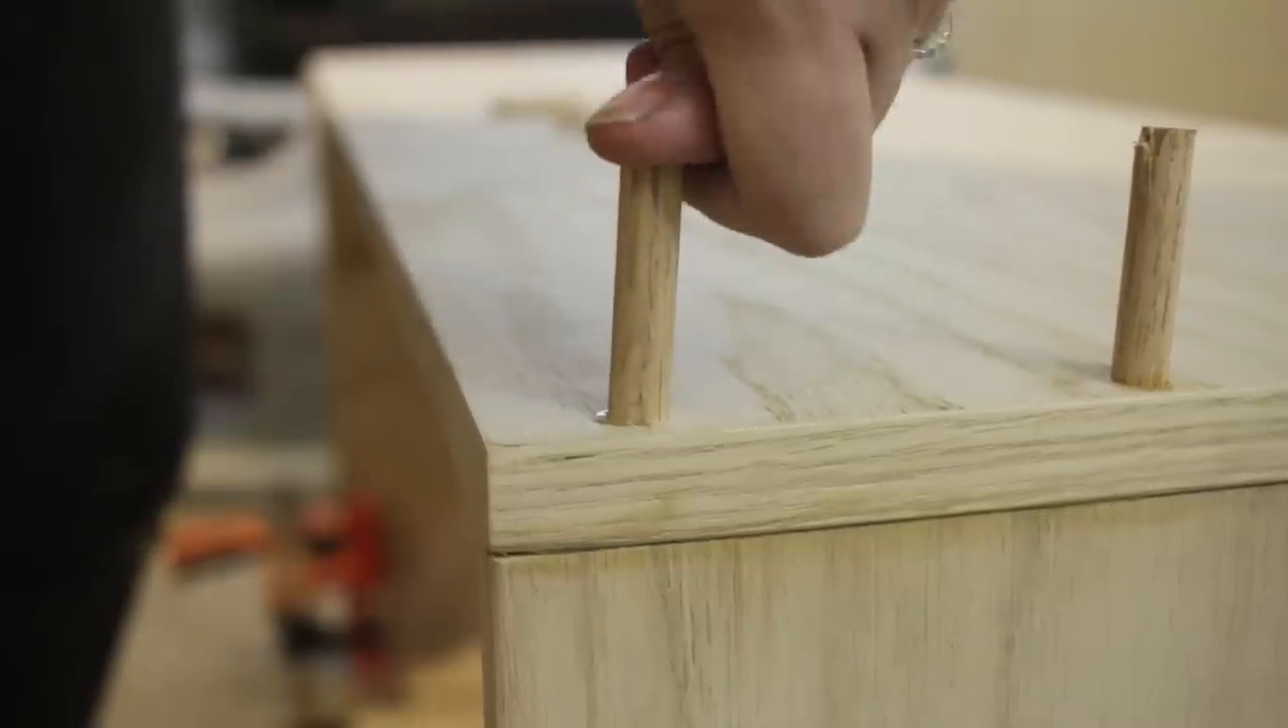I then pre-drilled and countersunk two and a half inch screws holding the top and bottom to the sides. To cover the screws, I plugged the holes with three-eighths inch oak dowels.